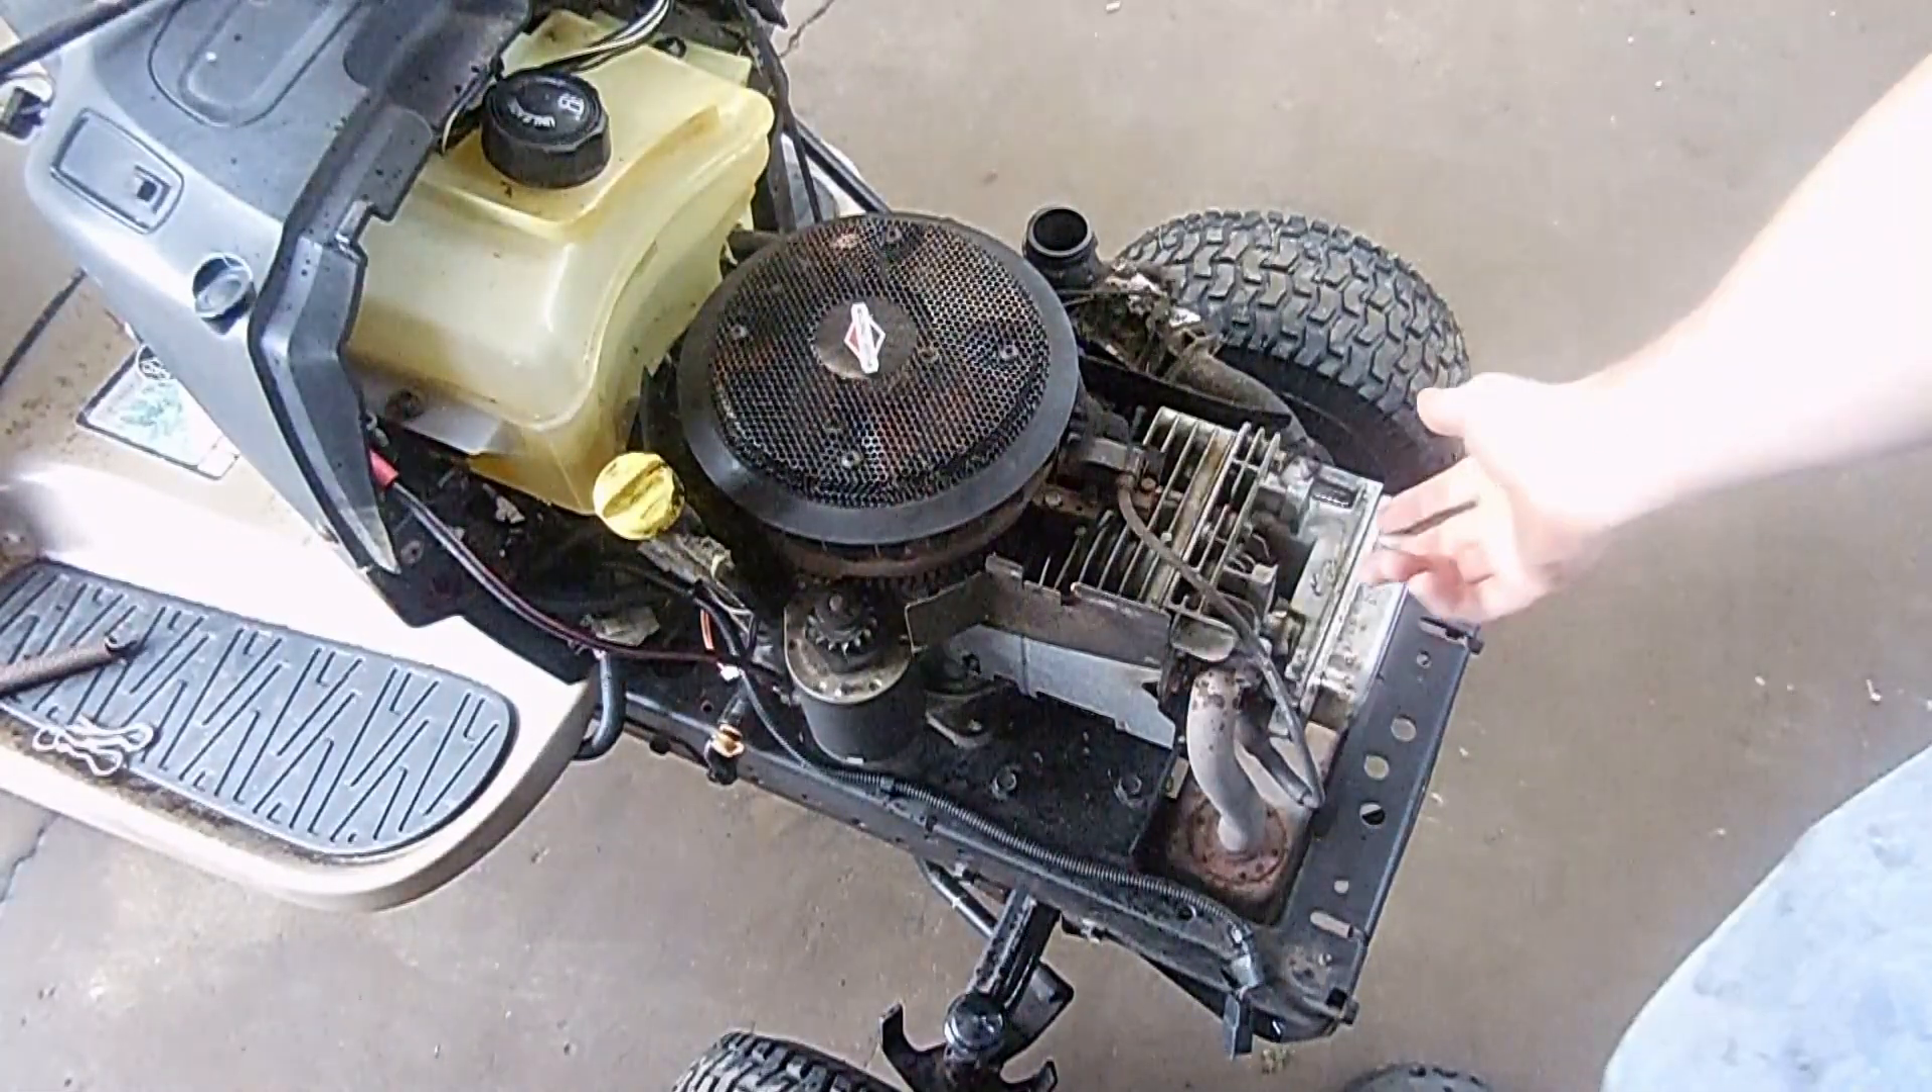Okay we got the cover off.